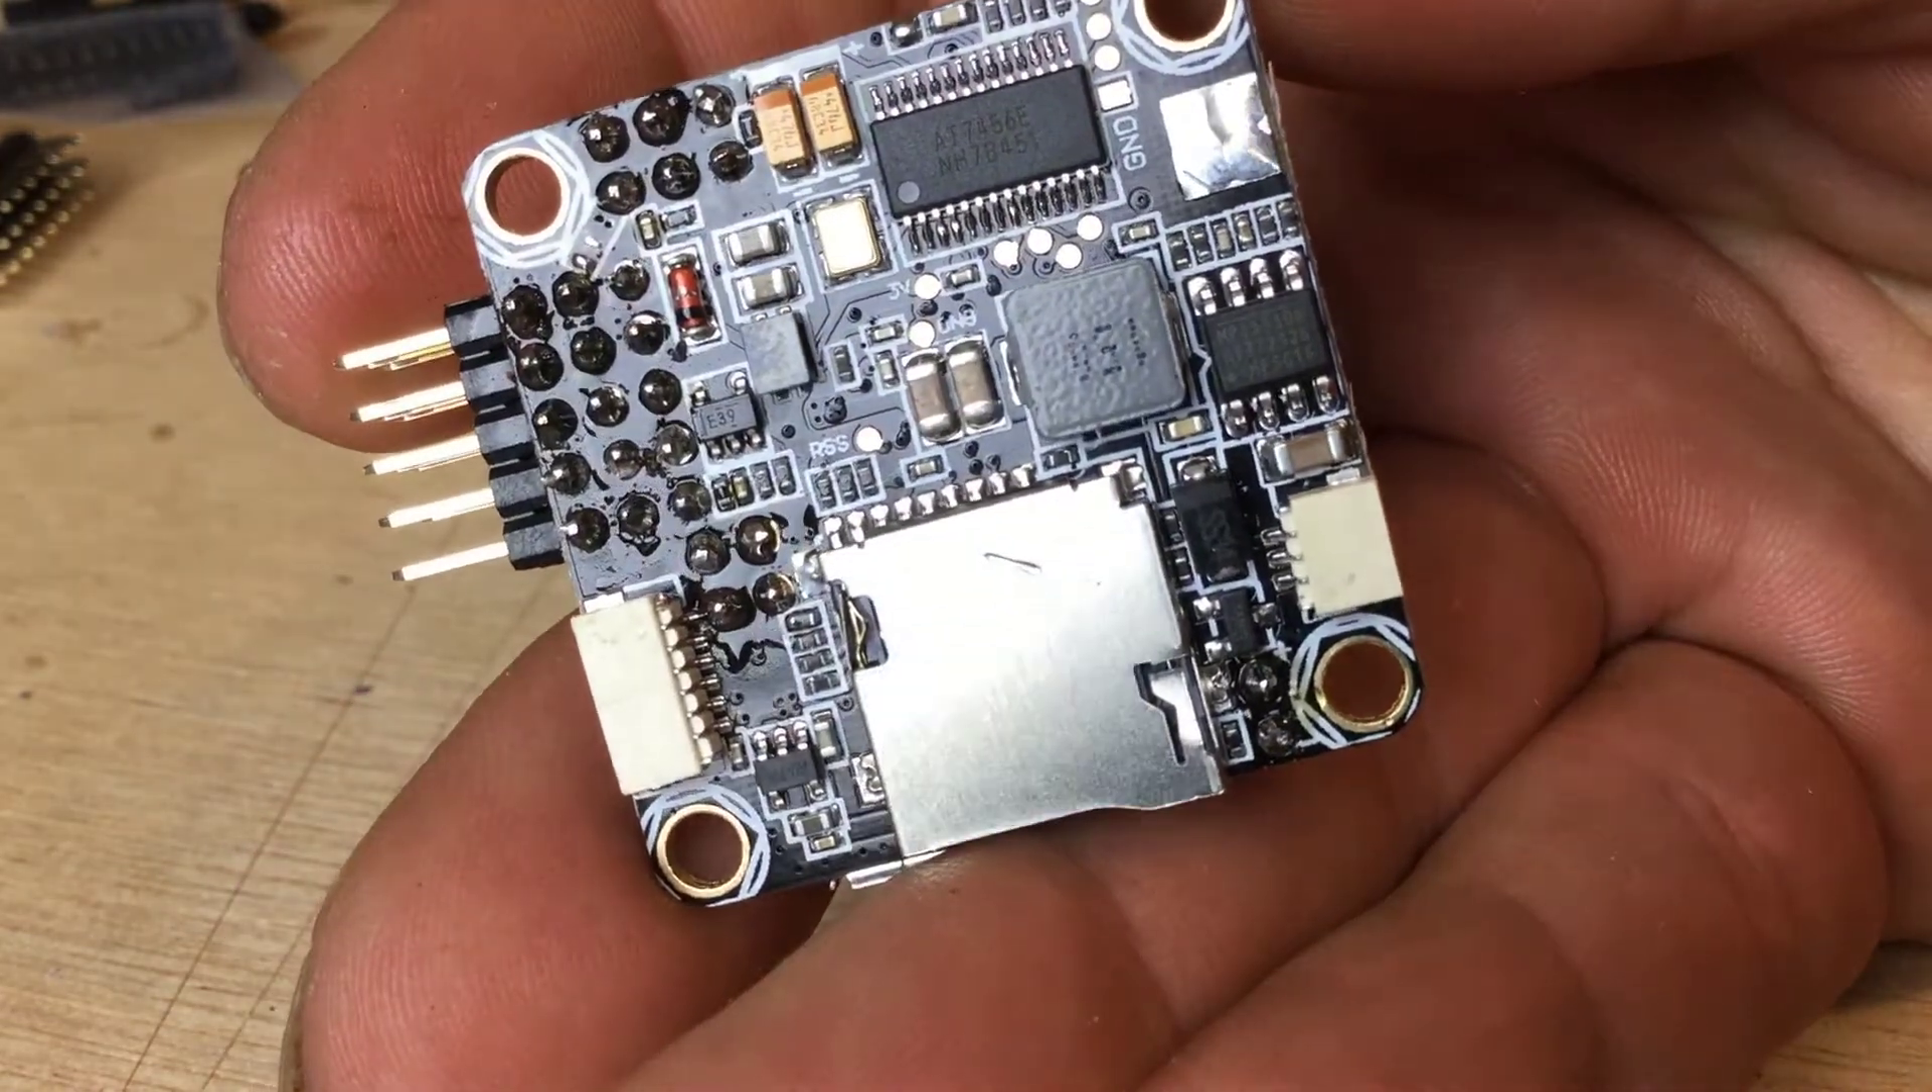So i'm going to make sure we're focused in and you will now see that we've got all those pins all nicely soldered up.